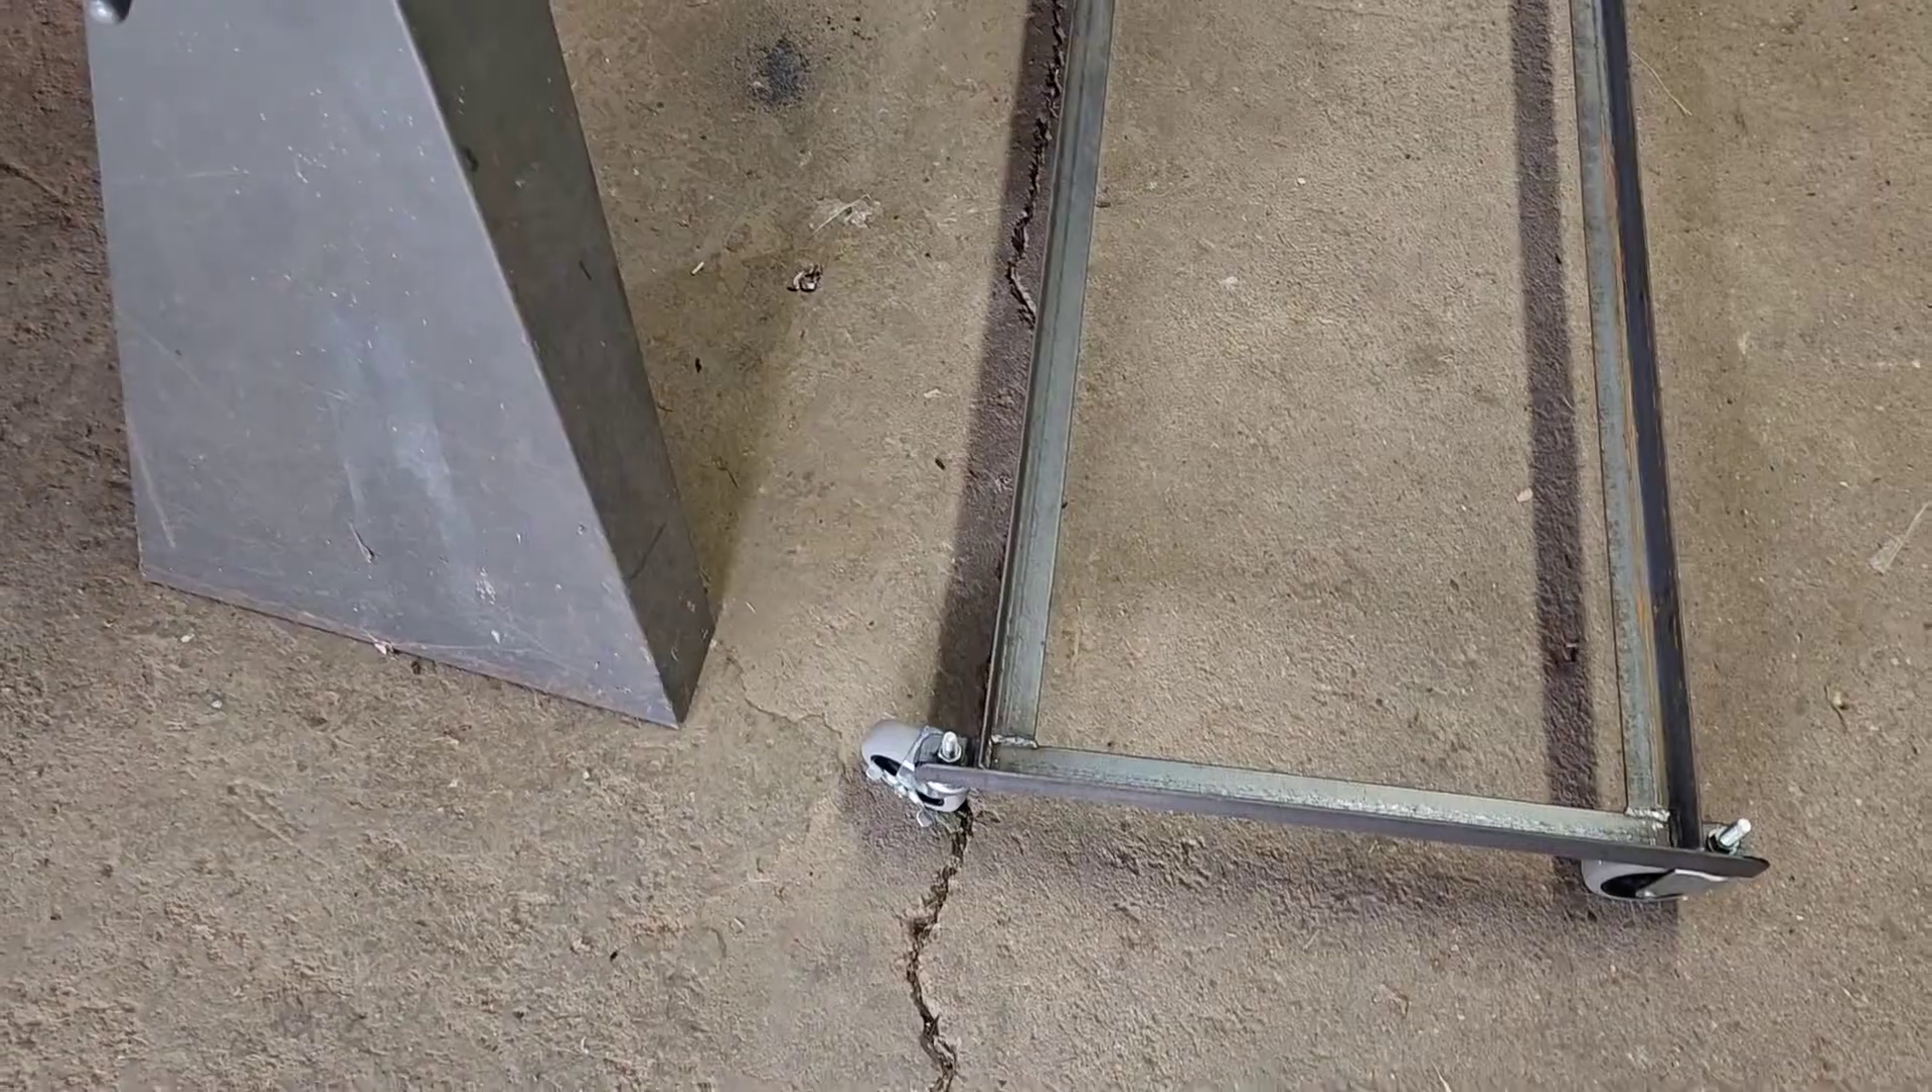All right, we got it all cleaned up and done. Got the wheels put on.